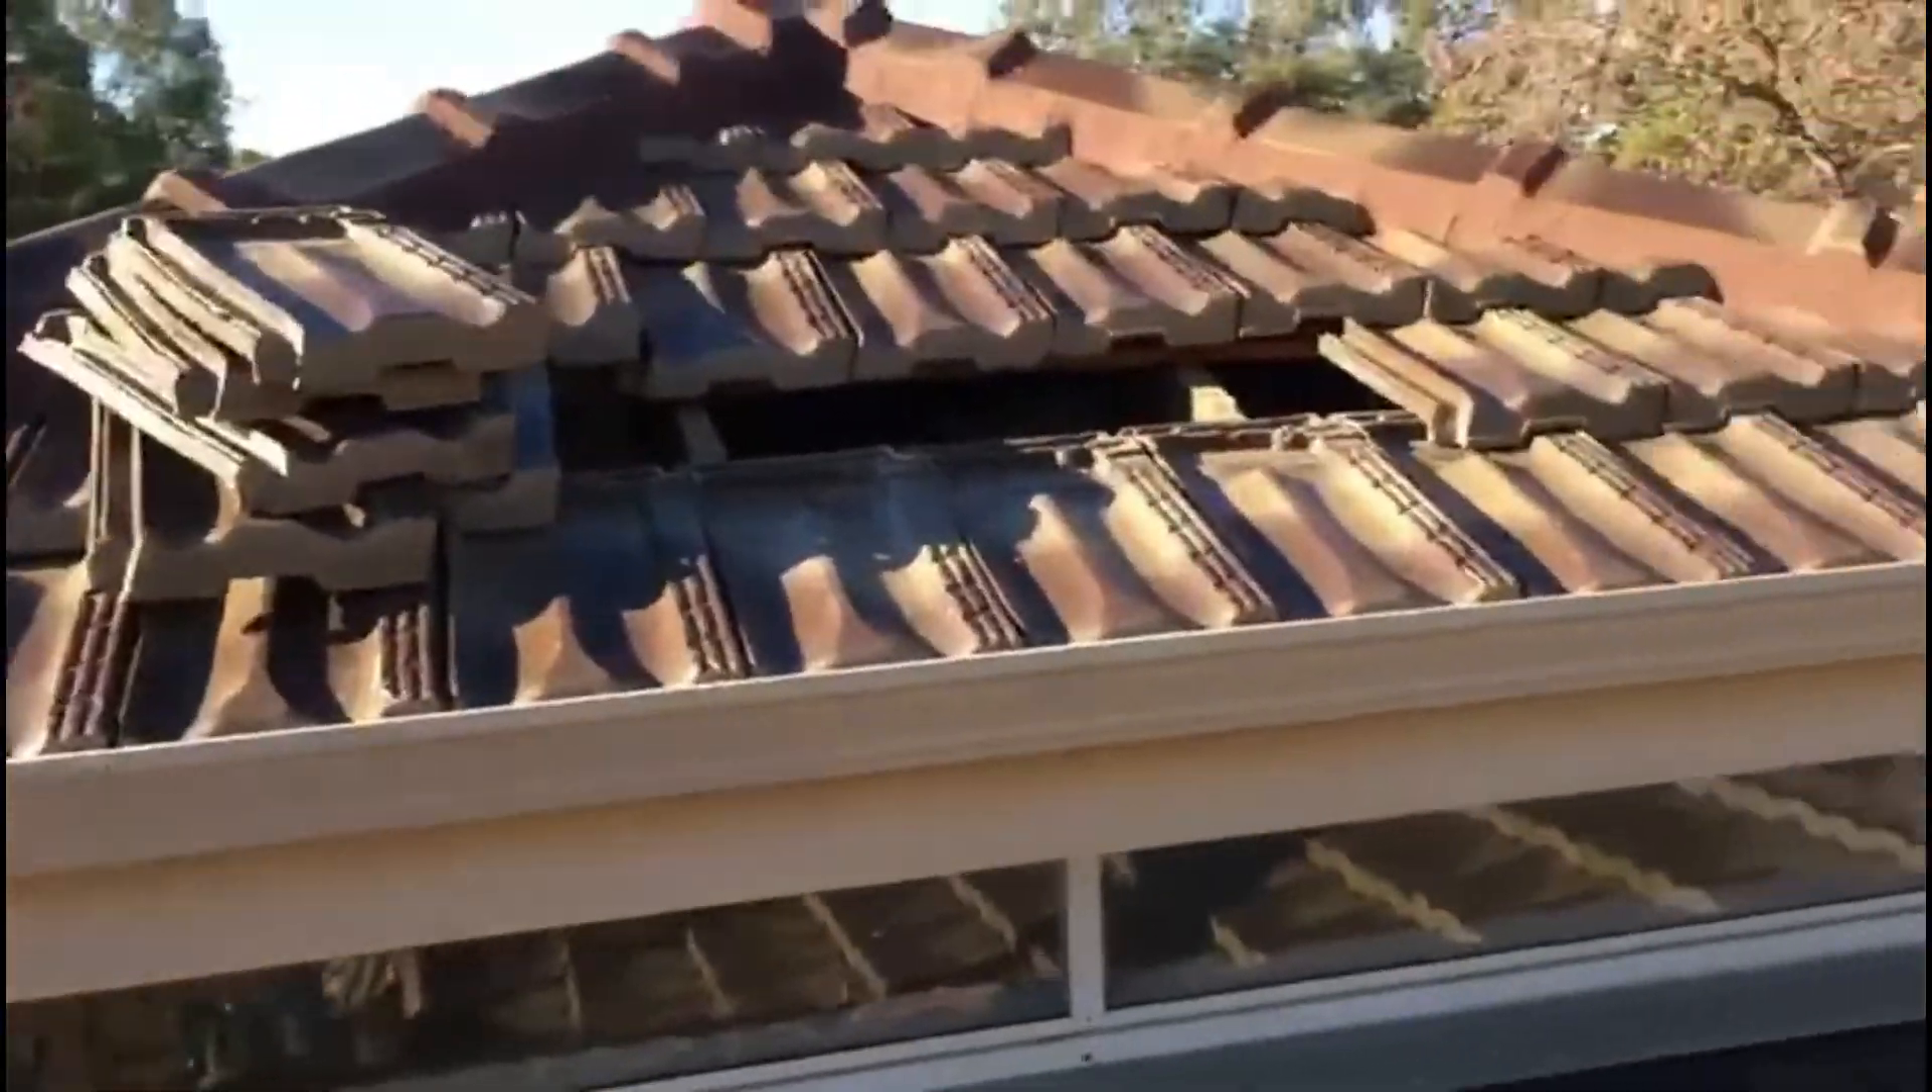So this job is almost completed a few more tiles to go back on and yeah we're pretty well done.